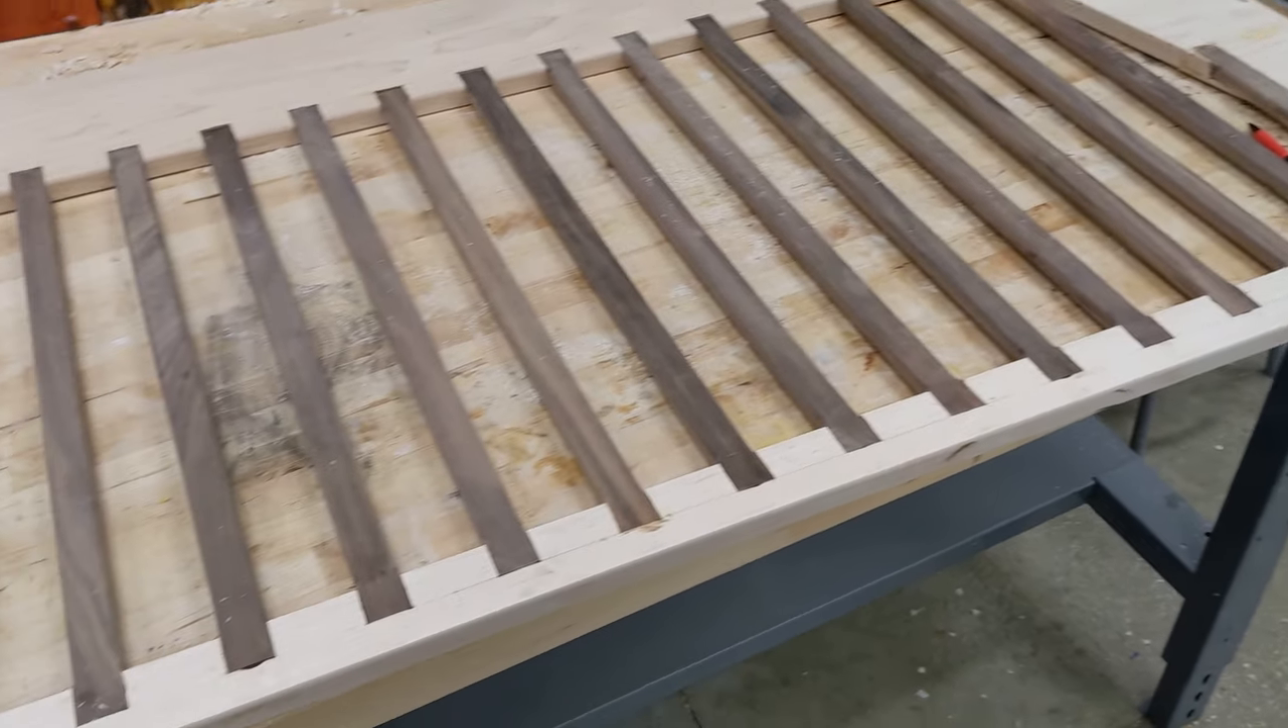All right so i have all the slats in place and in order to glue this up i just punched in a bunch of domino mortises and i'm using these uh smaller dominoes here uh just to keep my alignment.